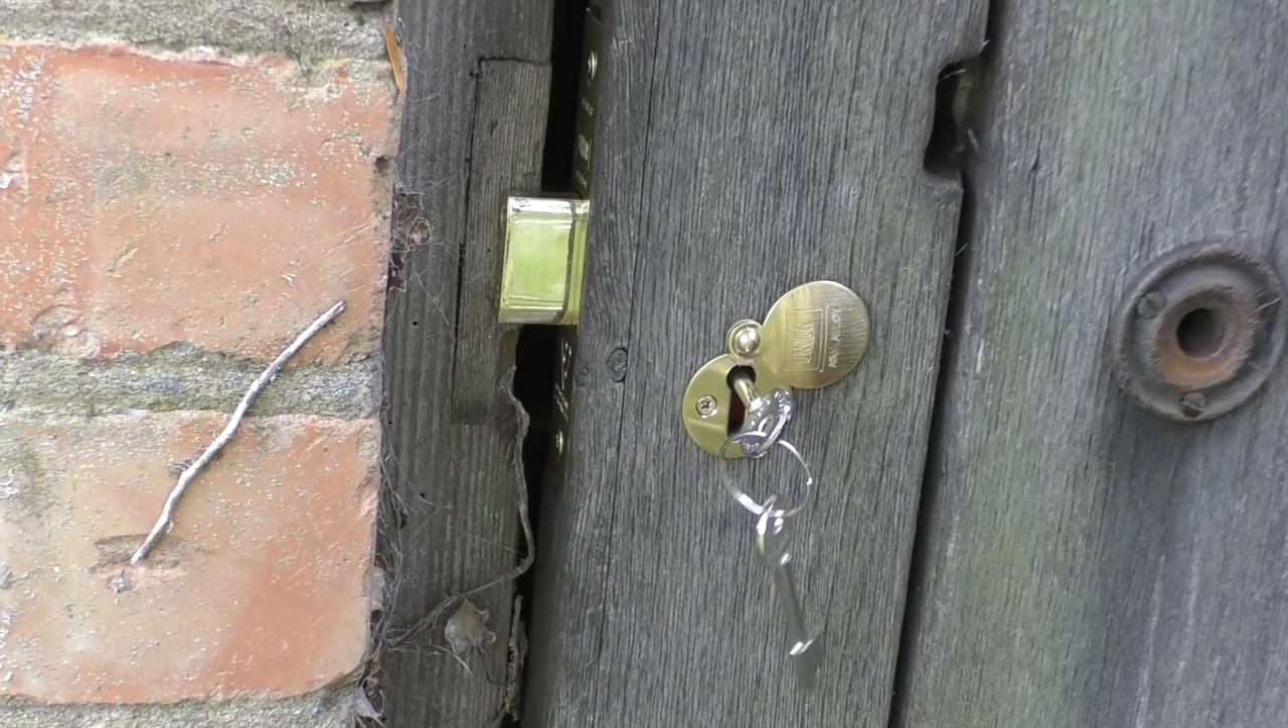What's not ideal here is the gap between the door and the frame.